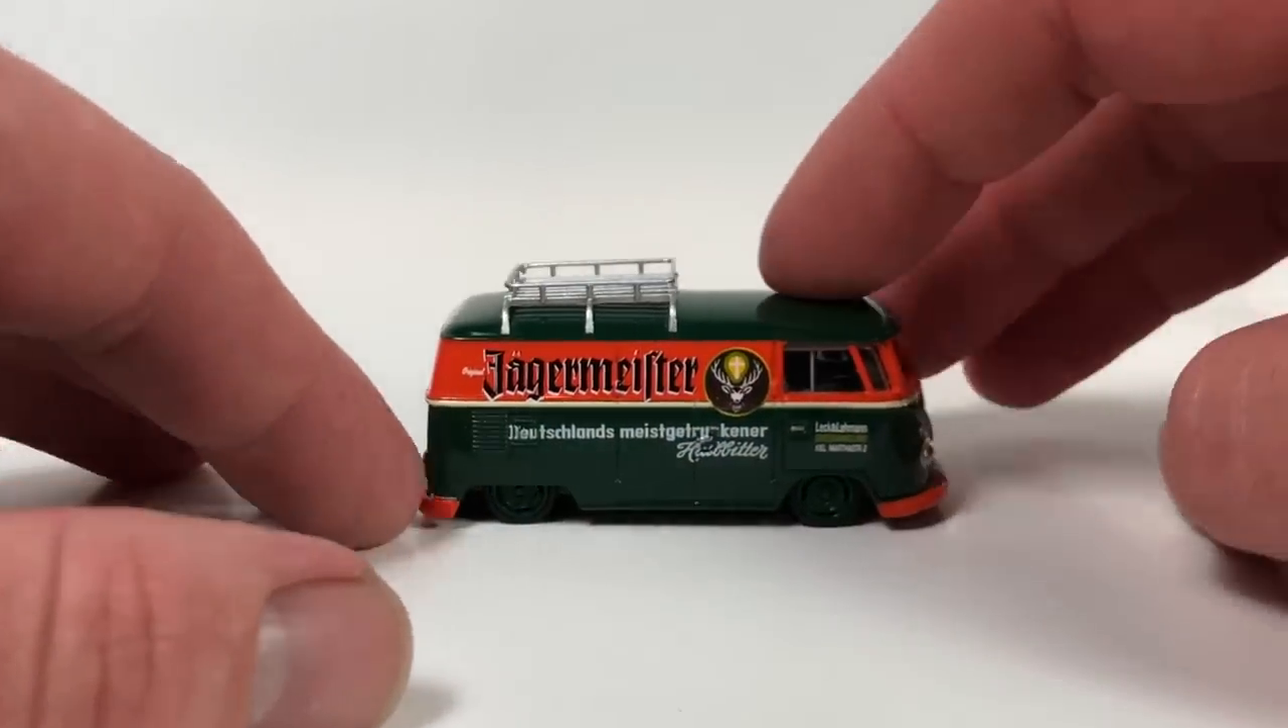The roof rack is on. Fairly straight.